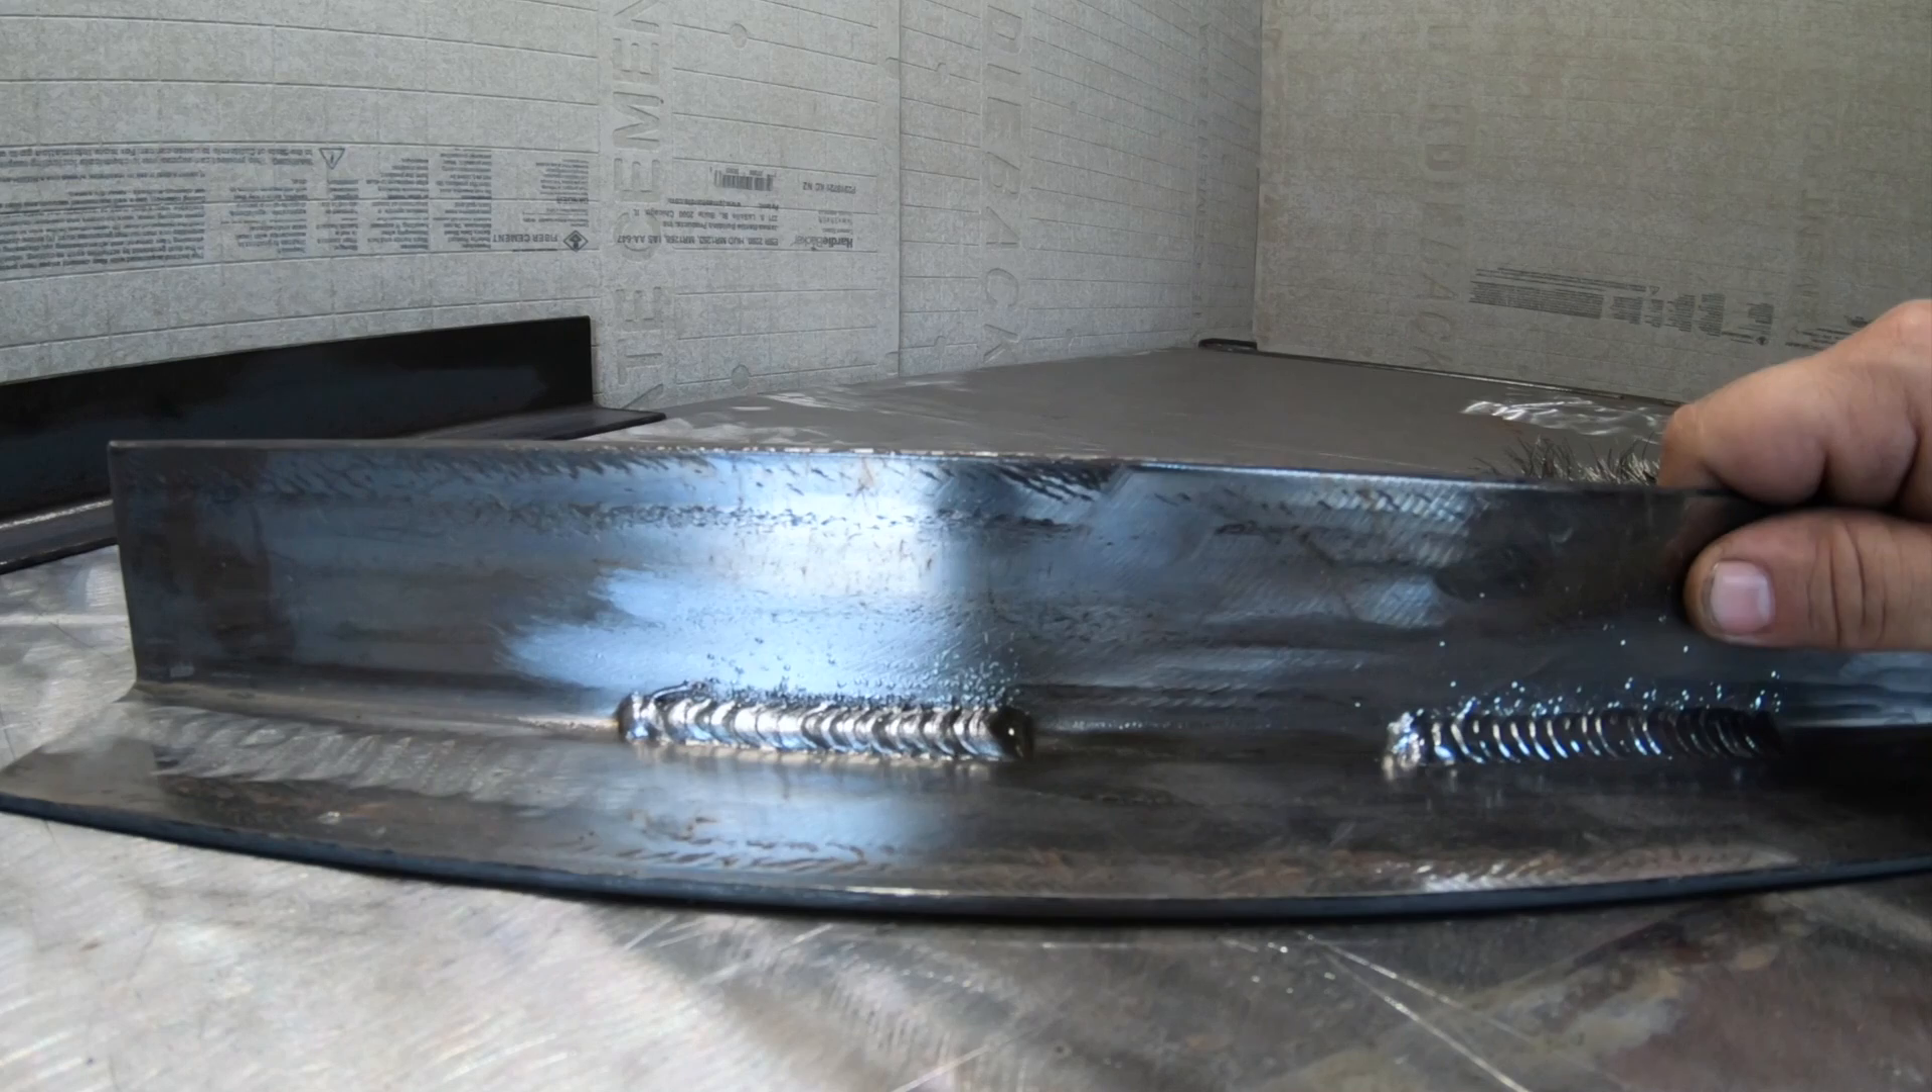As you can see here's our completed welds.